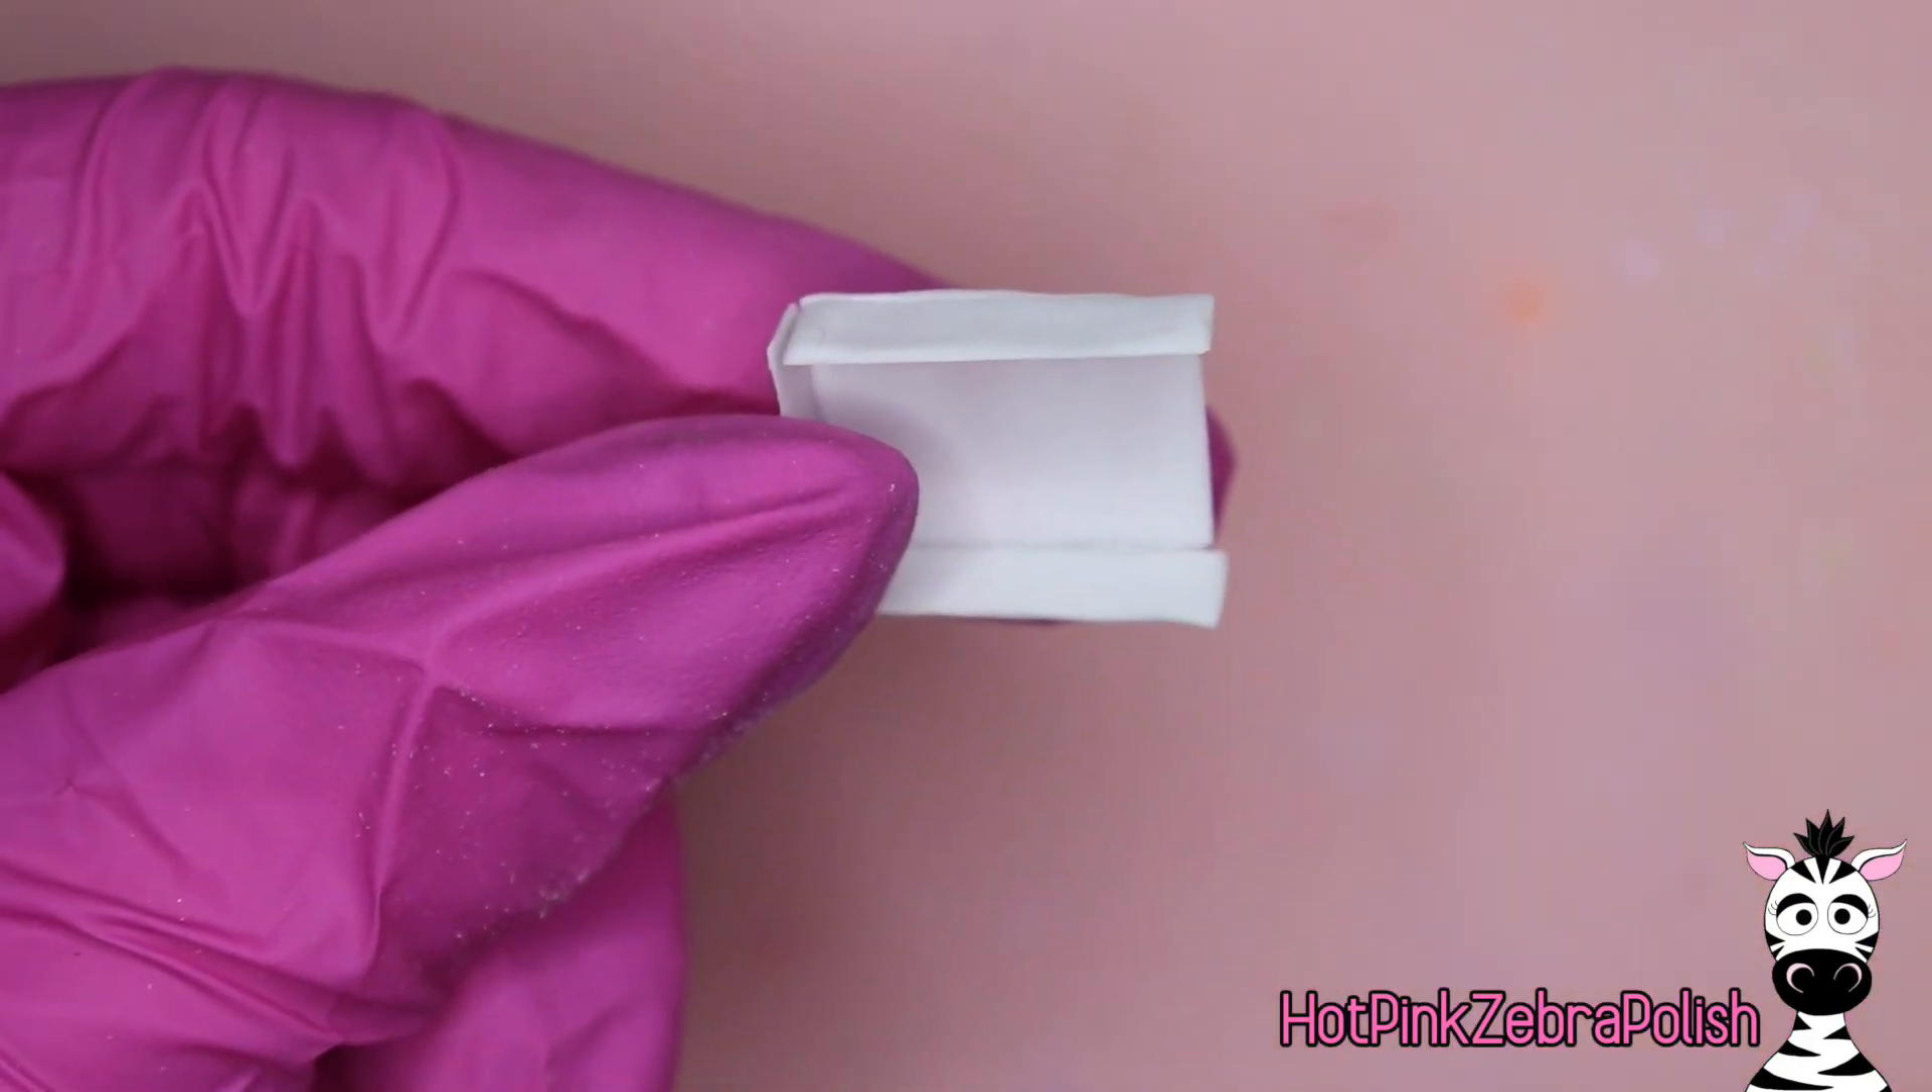As you're gluing them, even on mine, you can easily see right now that the edges aren't completely flush.